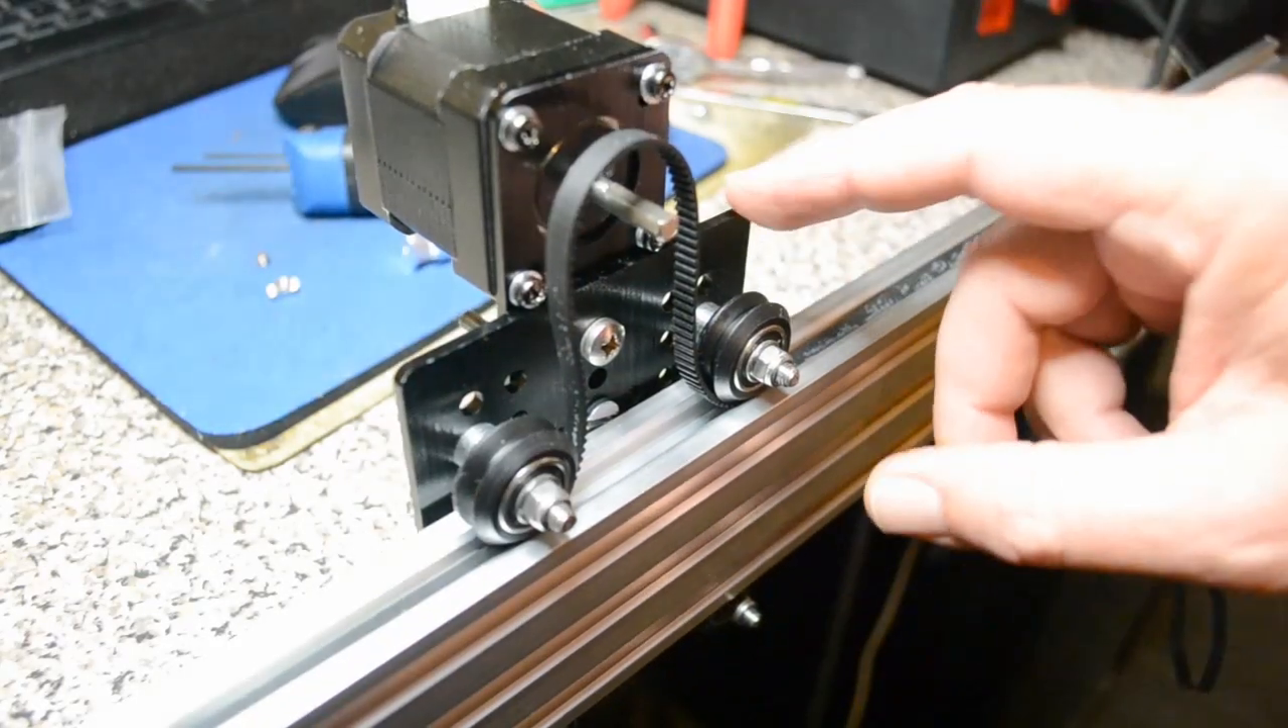Right so I've got the motor on this plate, plates back on the rail.